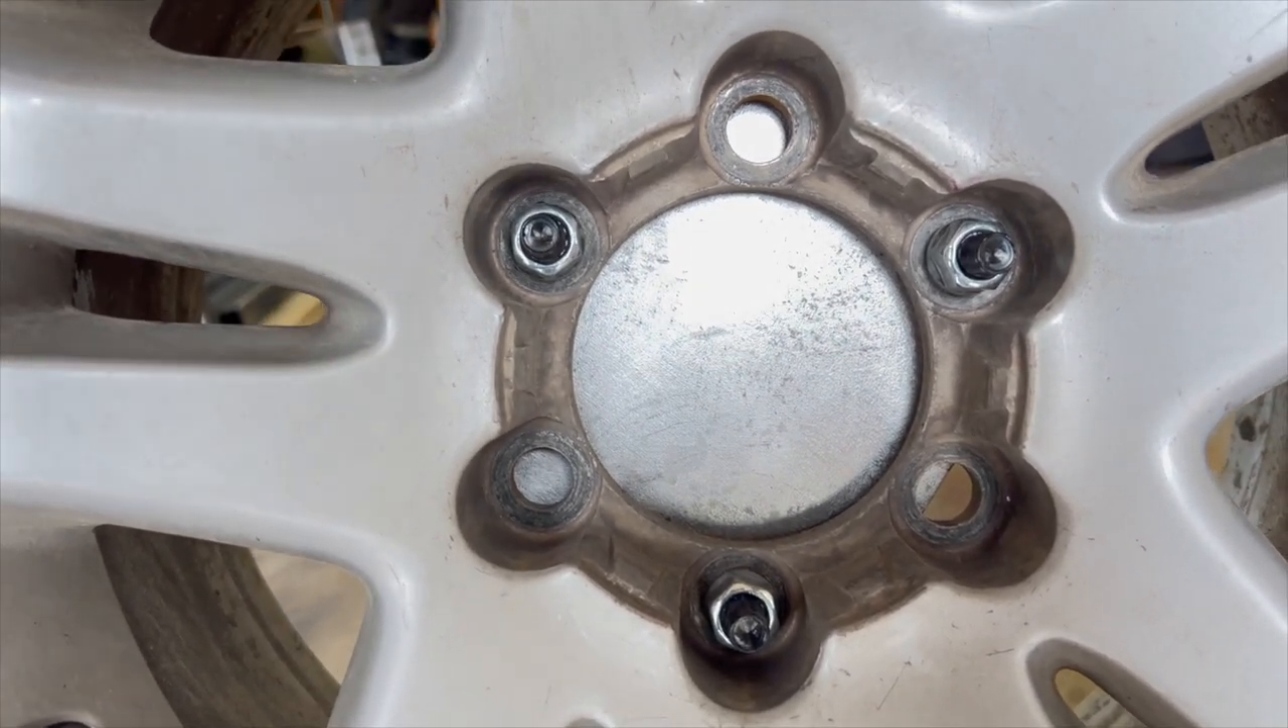You can see the bolts are all sticking straight out of the plate coming straight out through the wheel and good to go all centered for the most part in those little um i guess bolt holes whatever lug bolt holes.